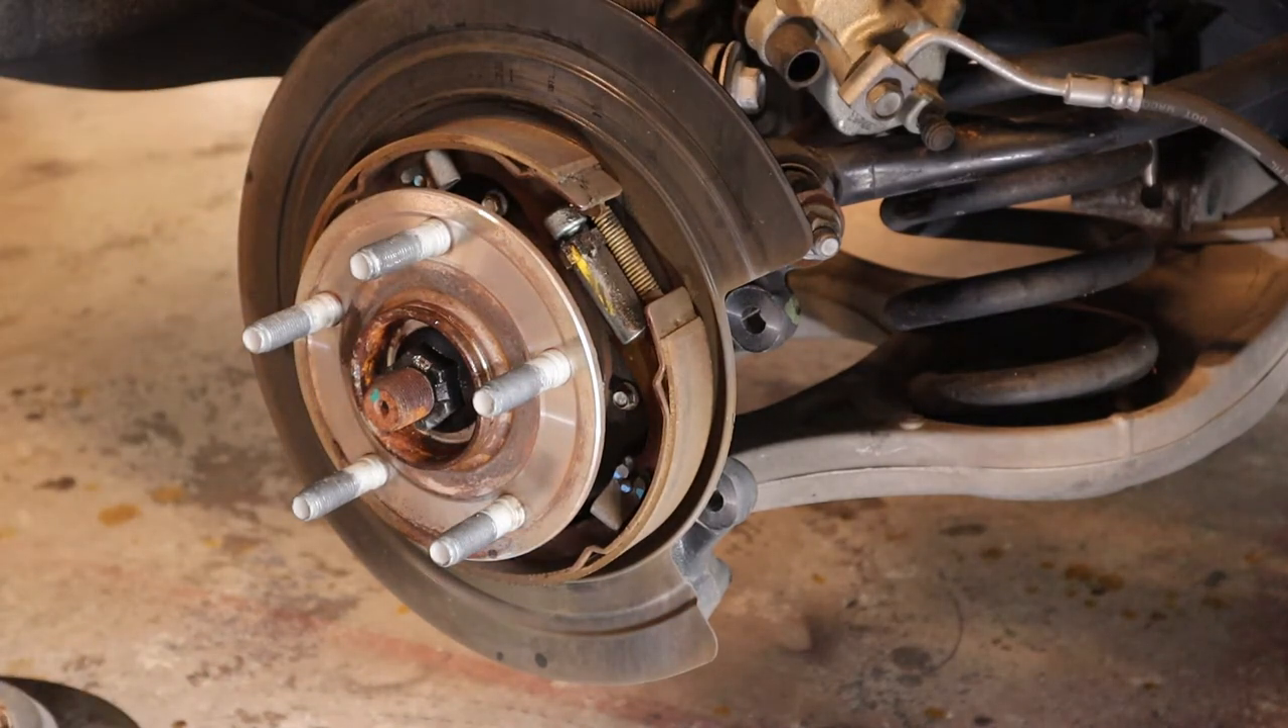So now we have our brake rotor off.